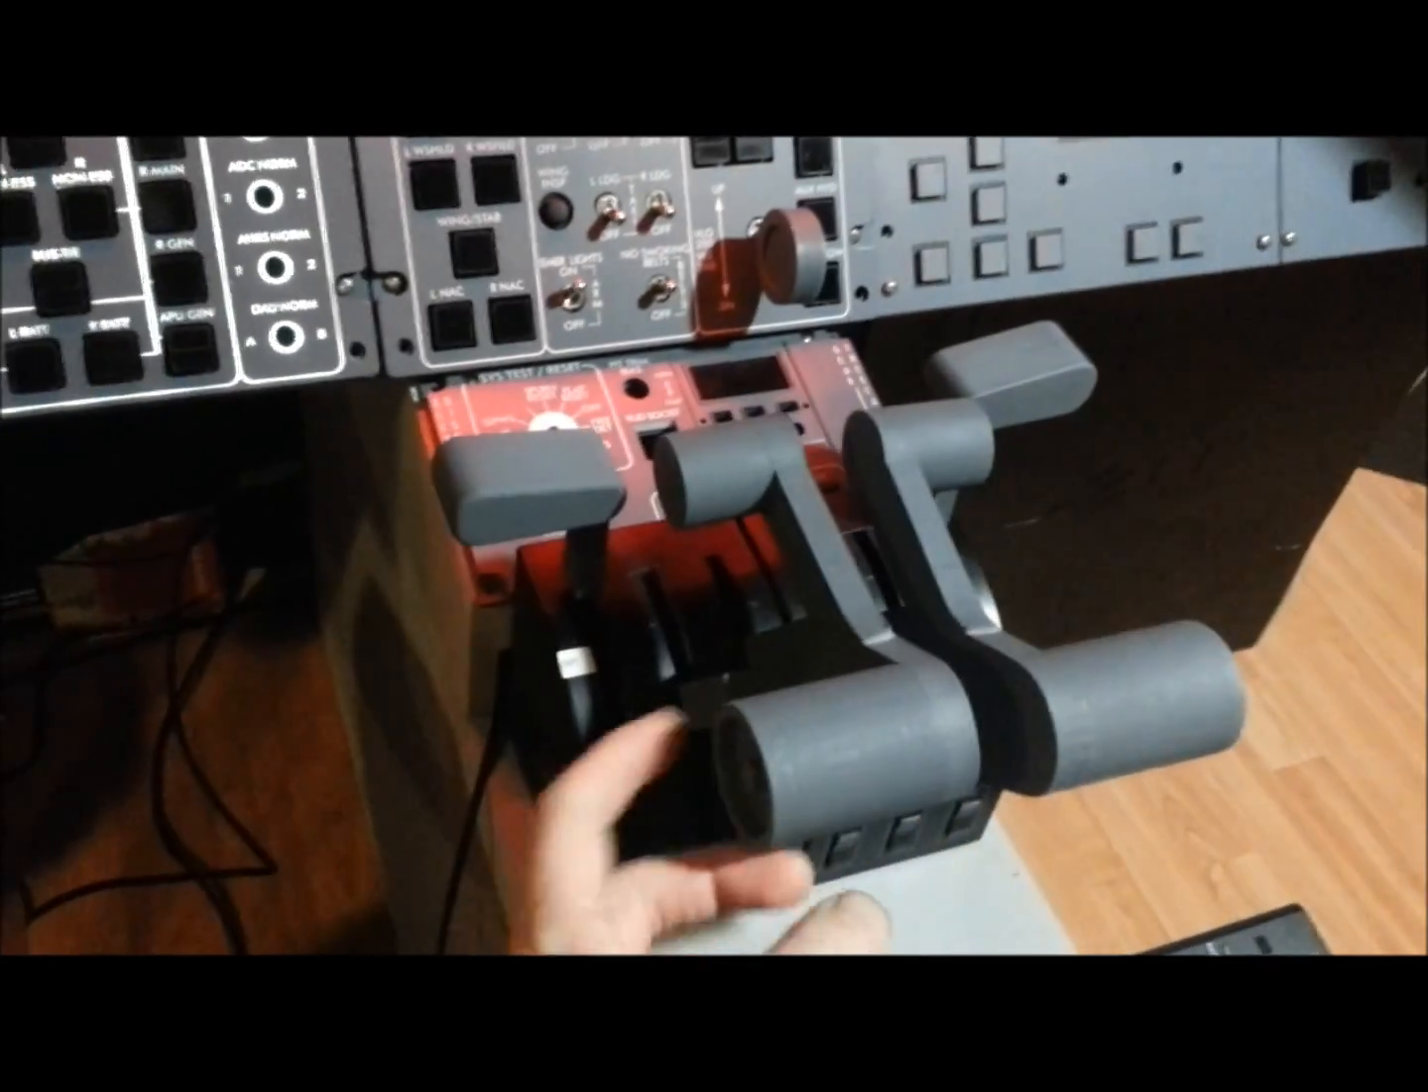I now have my levers, uh, attached.